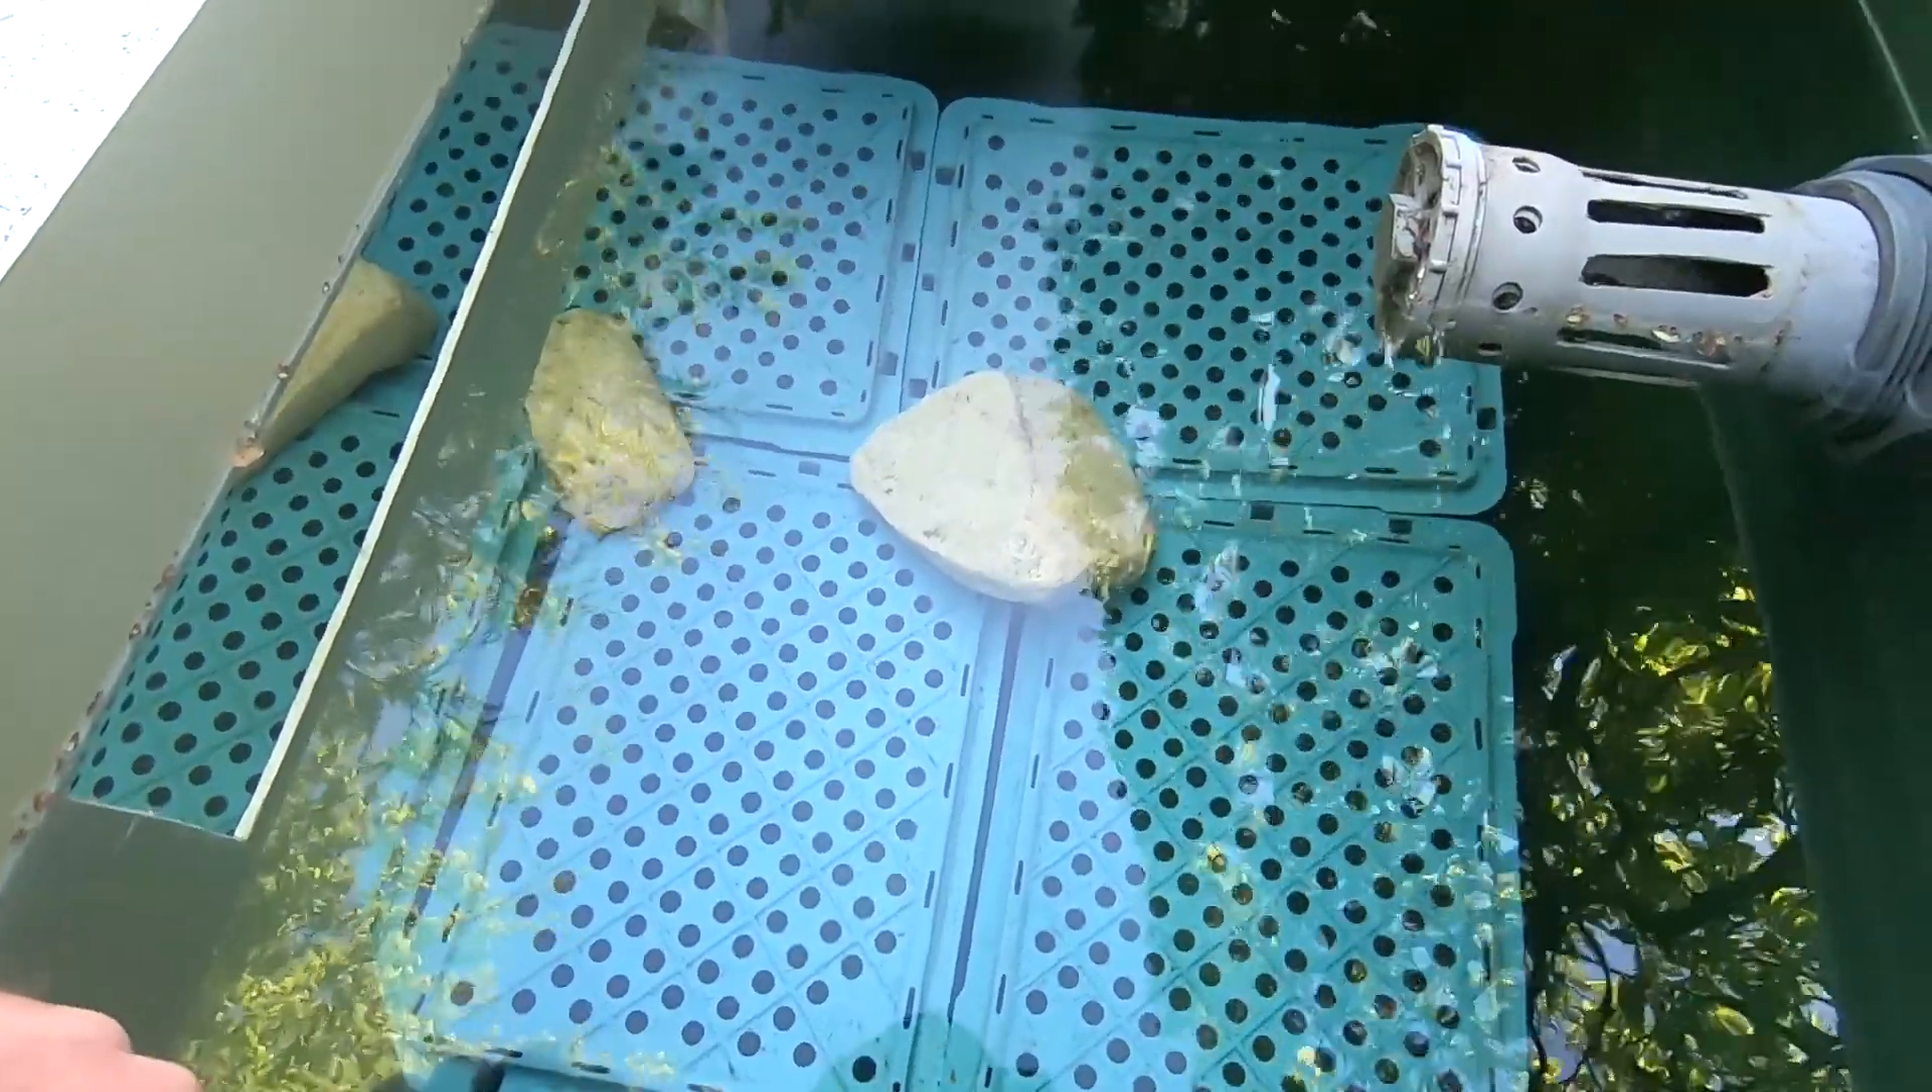I've put the tubs at the bottom uh to get a void and then i just need to go grab the stones and fill it up and it will be all done guys.